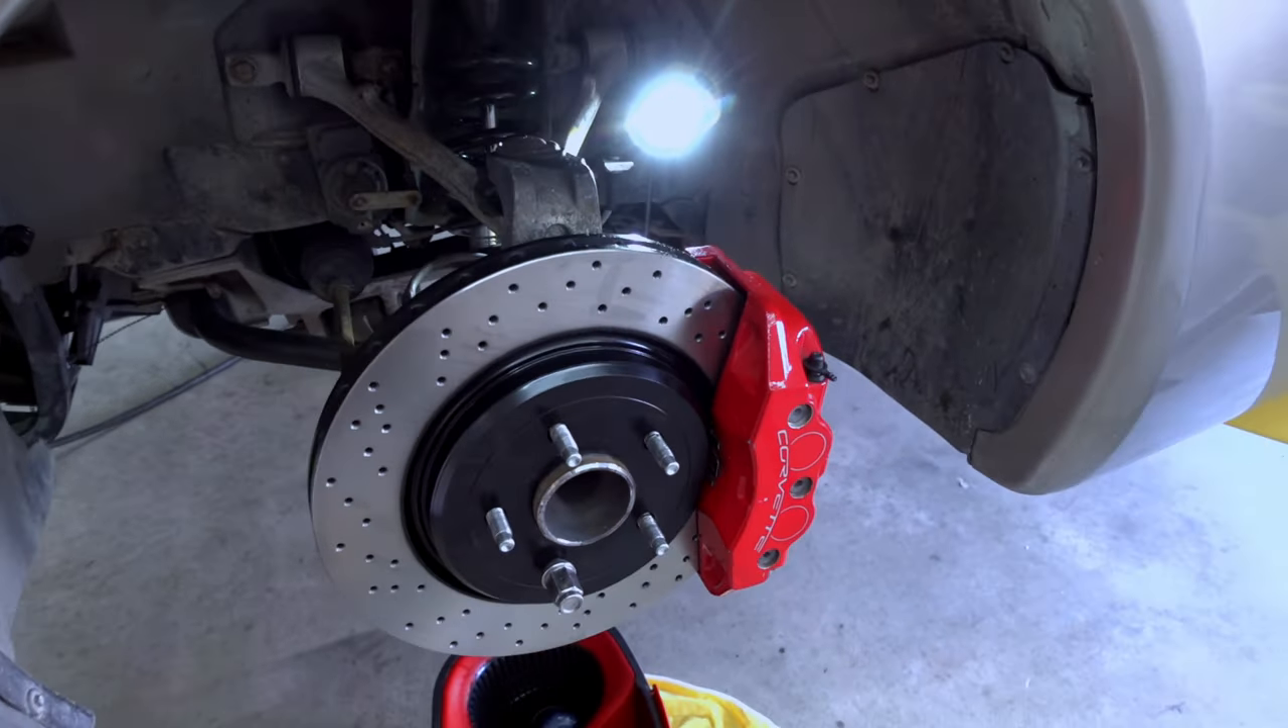I'm not going to put the wheel on yet because i do need to bleed the systems yet and i still need to do the uh the passenger side.